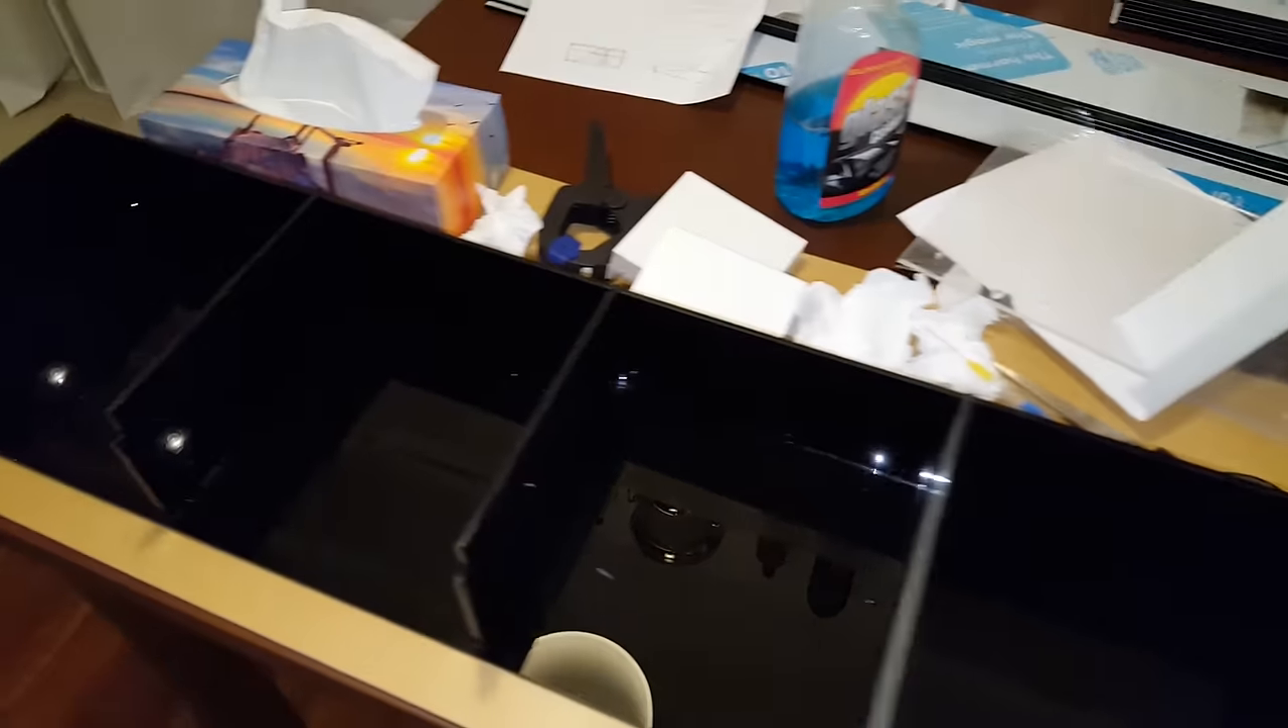I already got the back glued and all the dividers as you can see so it's looking pretty good.